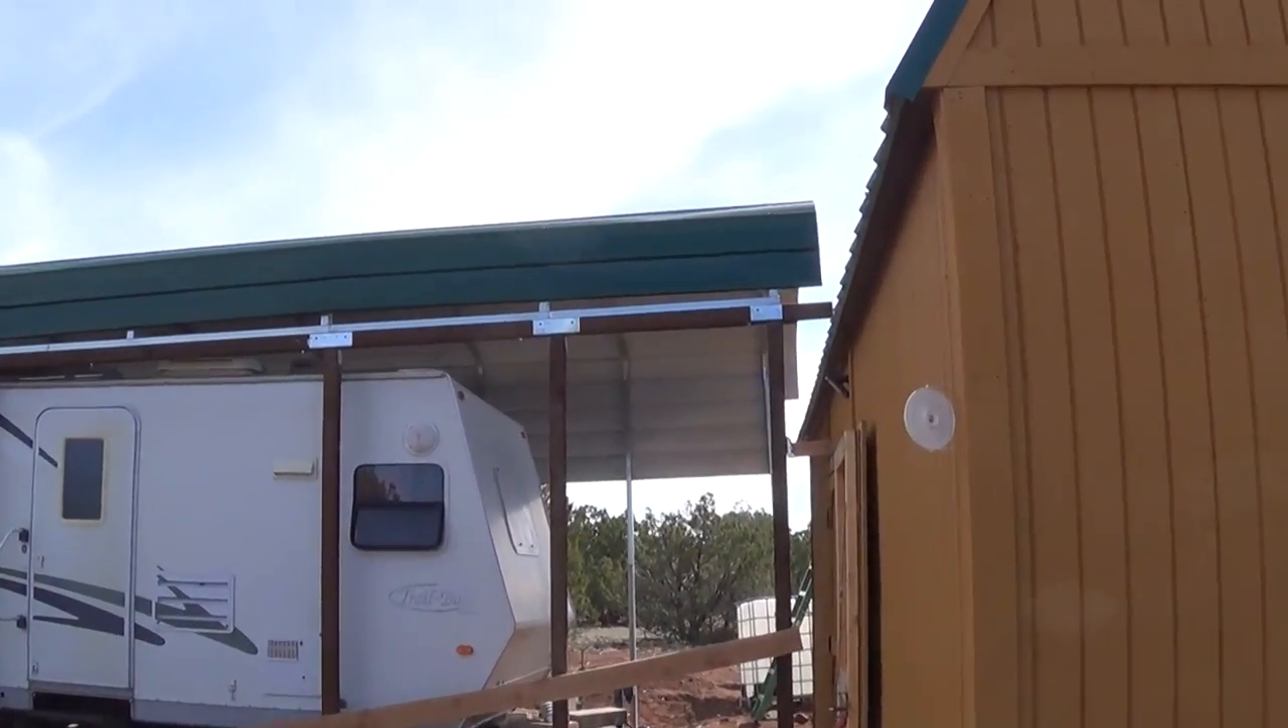The roof is done and it turned out exactly the way I wanted it.